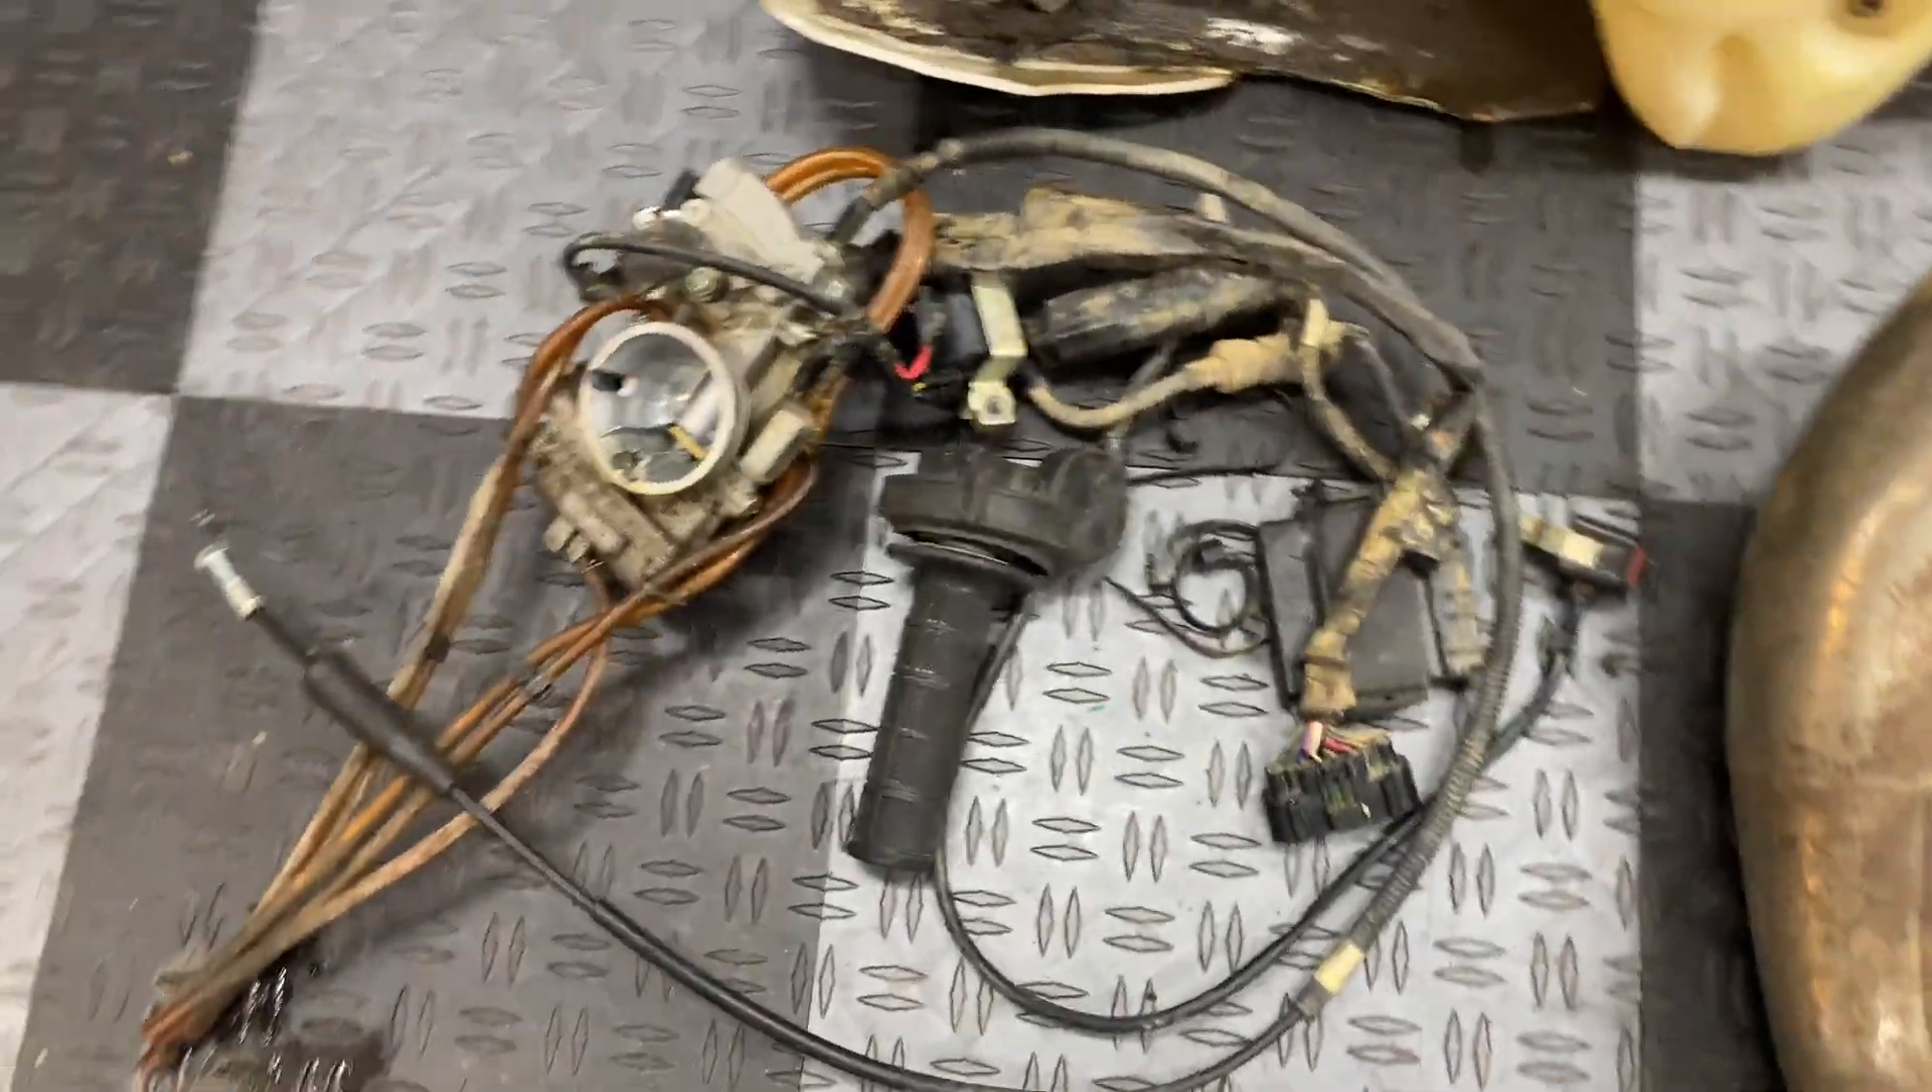I got the rest of the fueling and ignition components taken off.